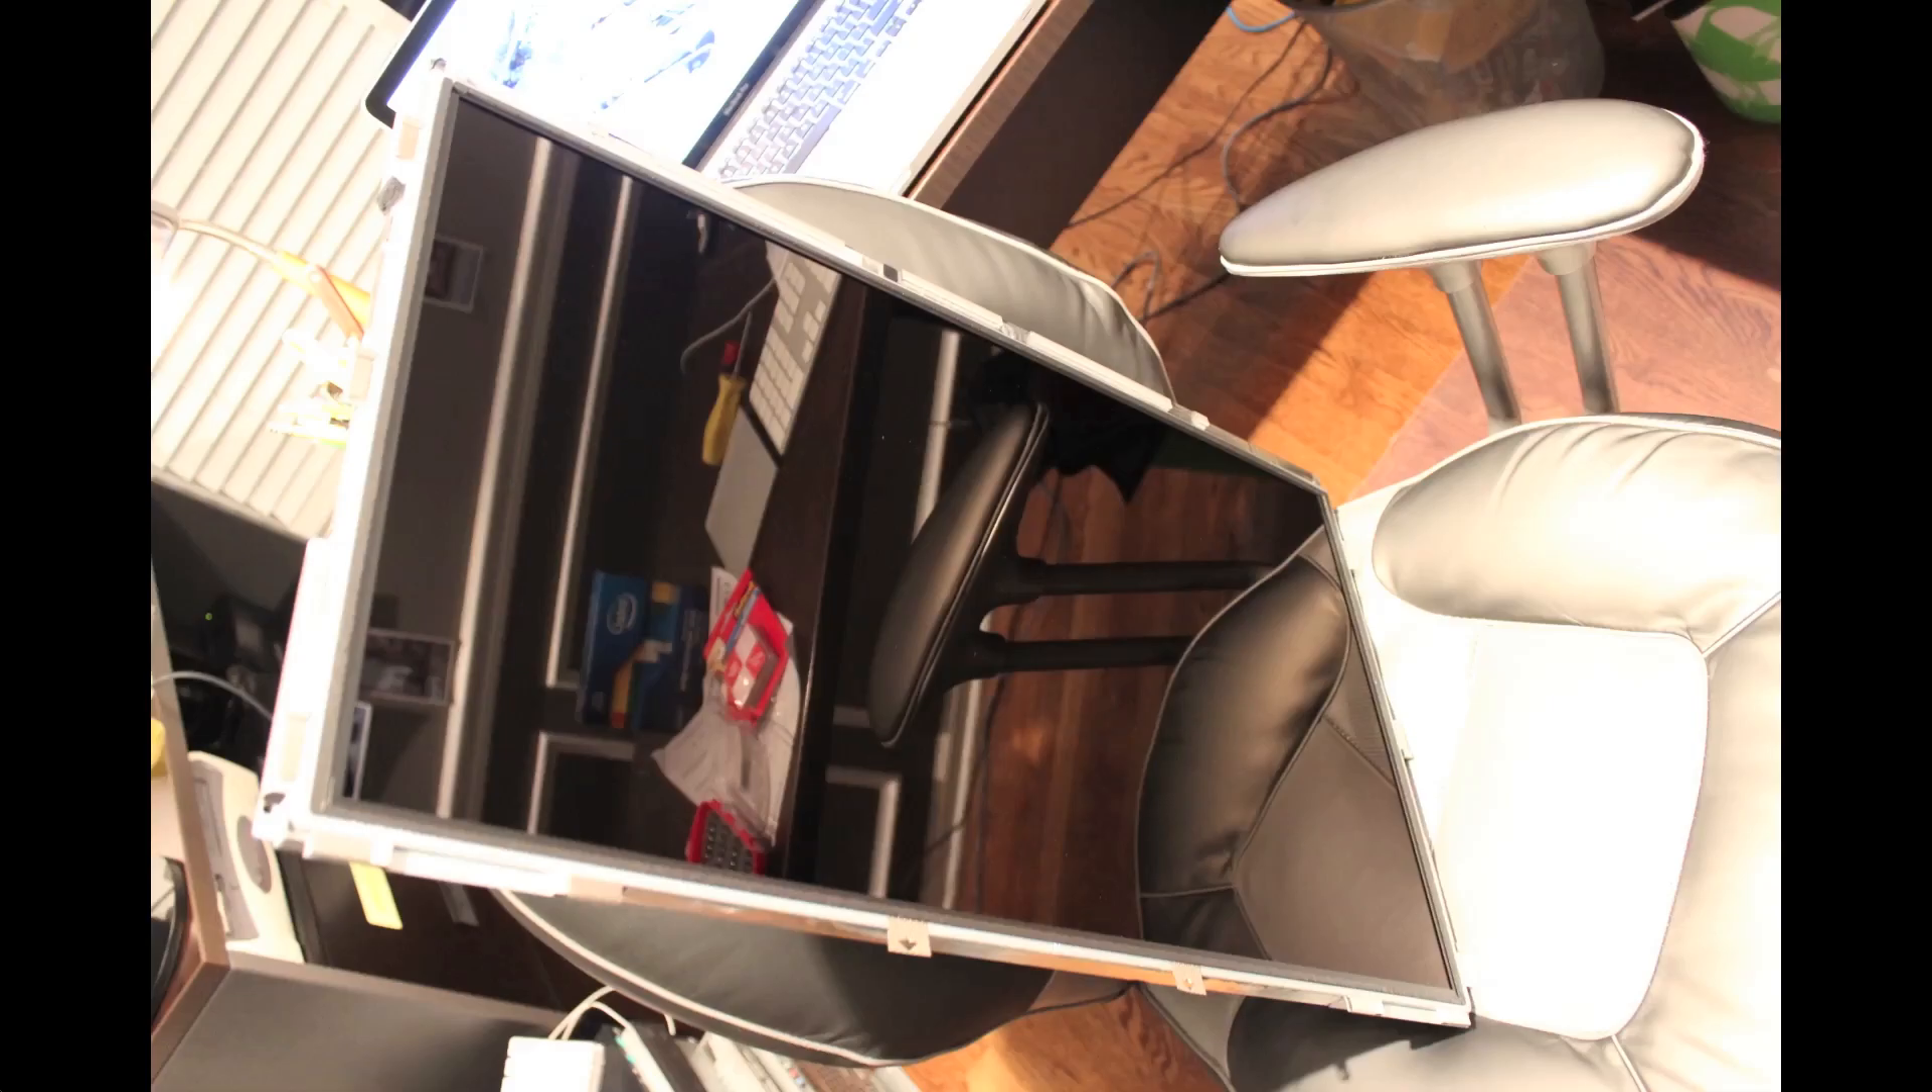Here's the screen actually out of the iMac and propped on the chair.